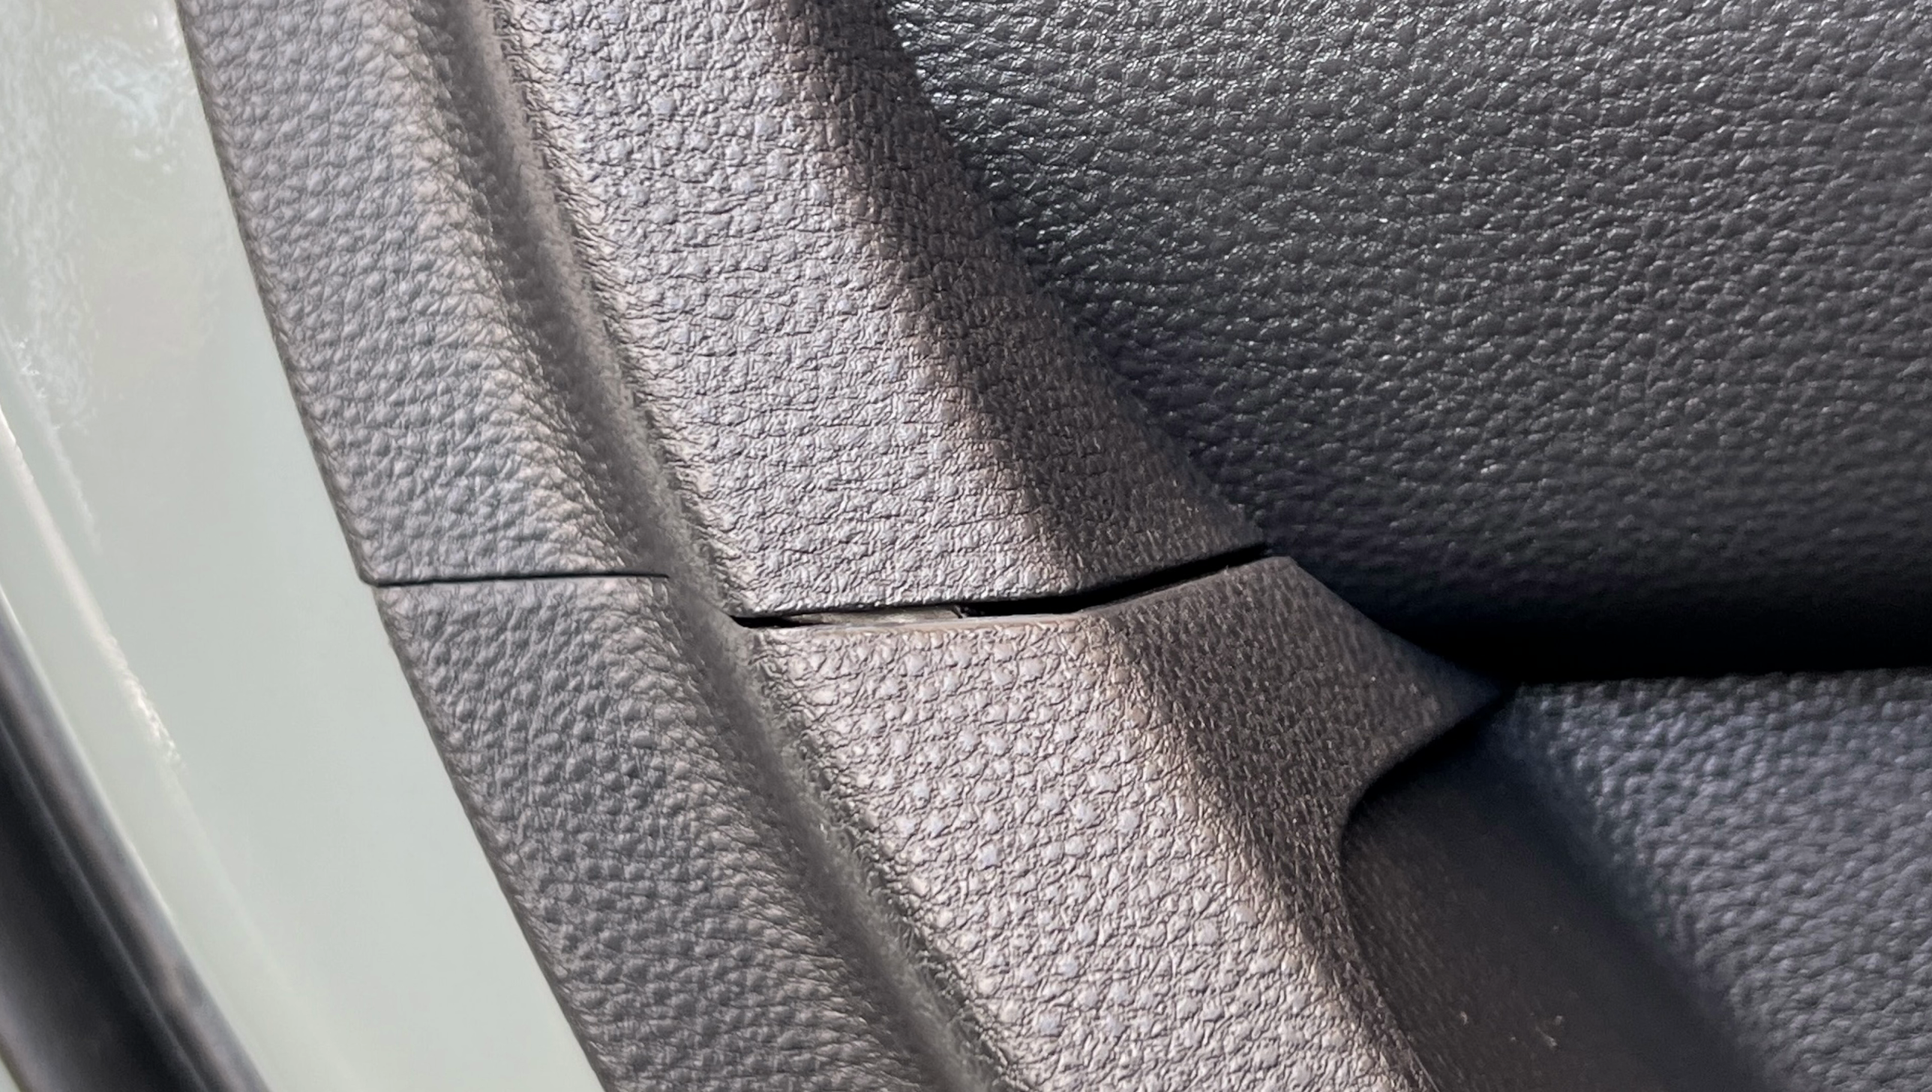This gap in door cover hurts my eyes.